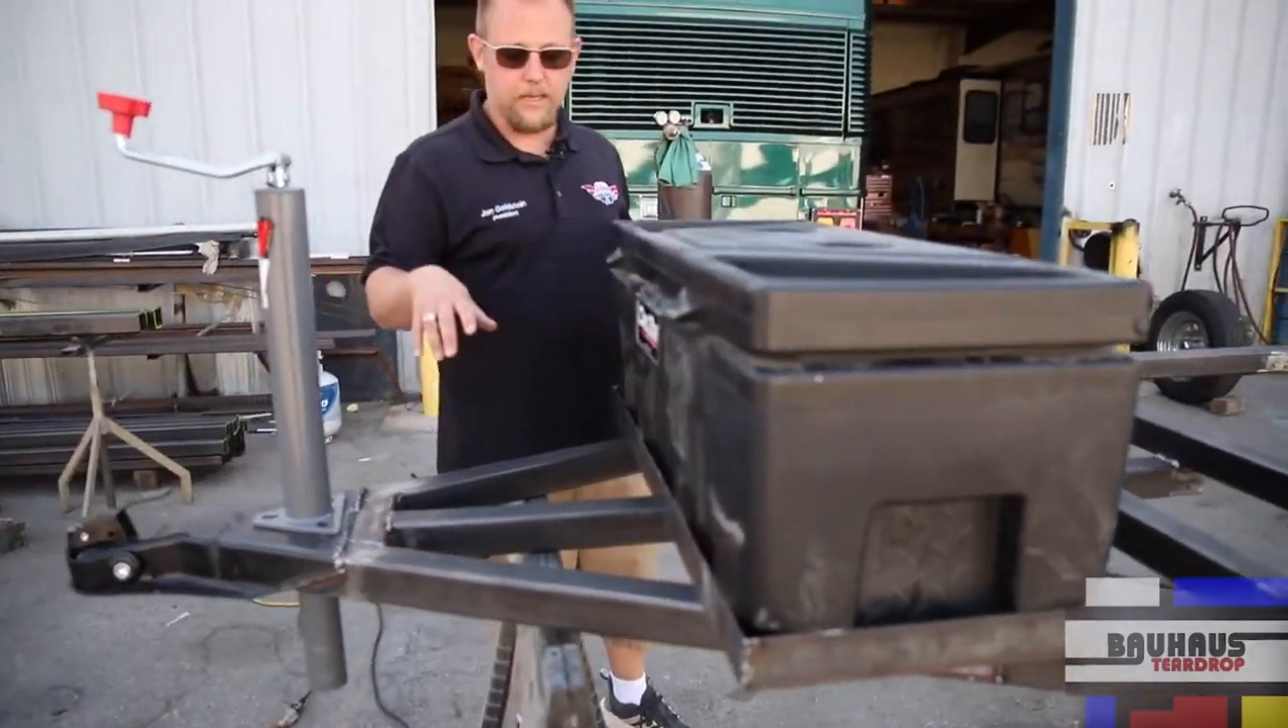It's got a new A-frame installed right here, giving her safer towing than what she had before.